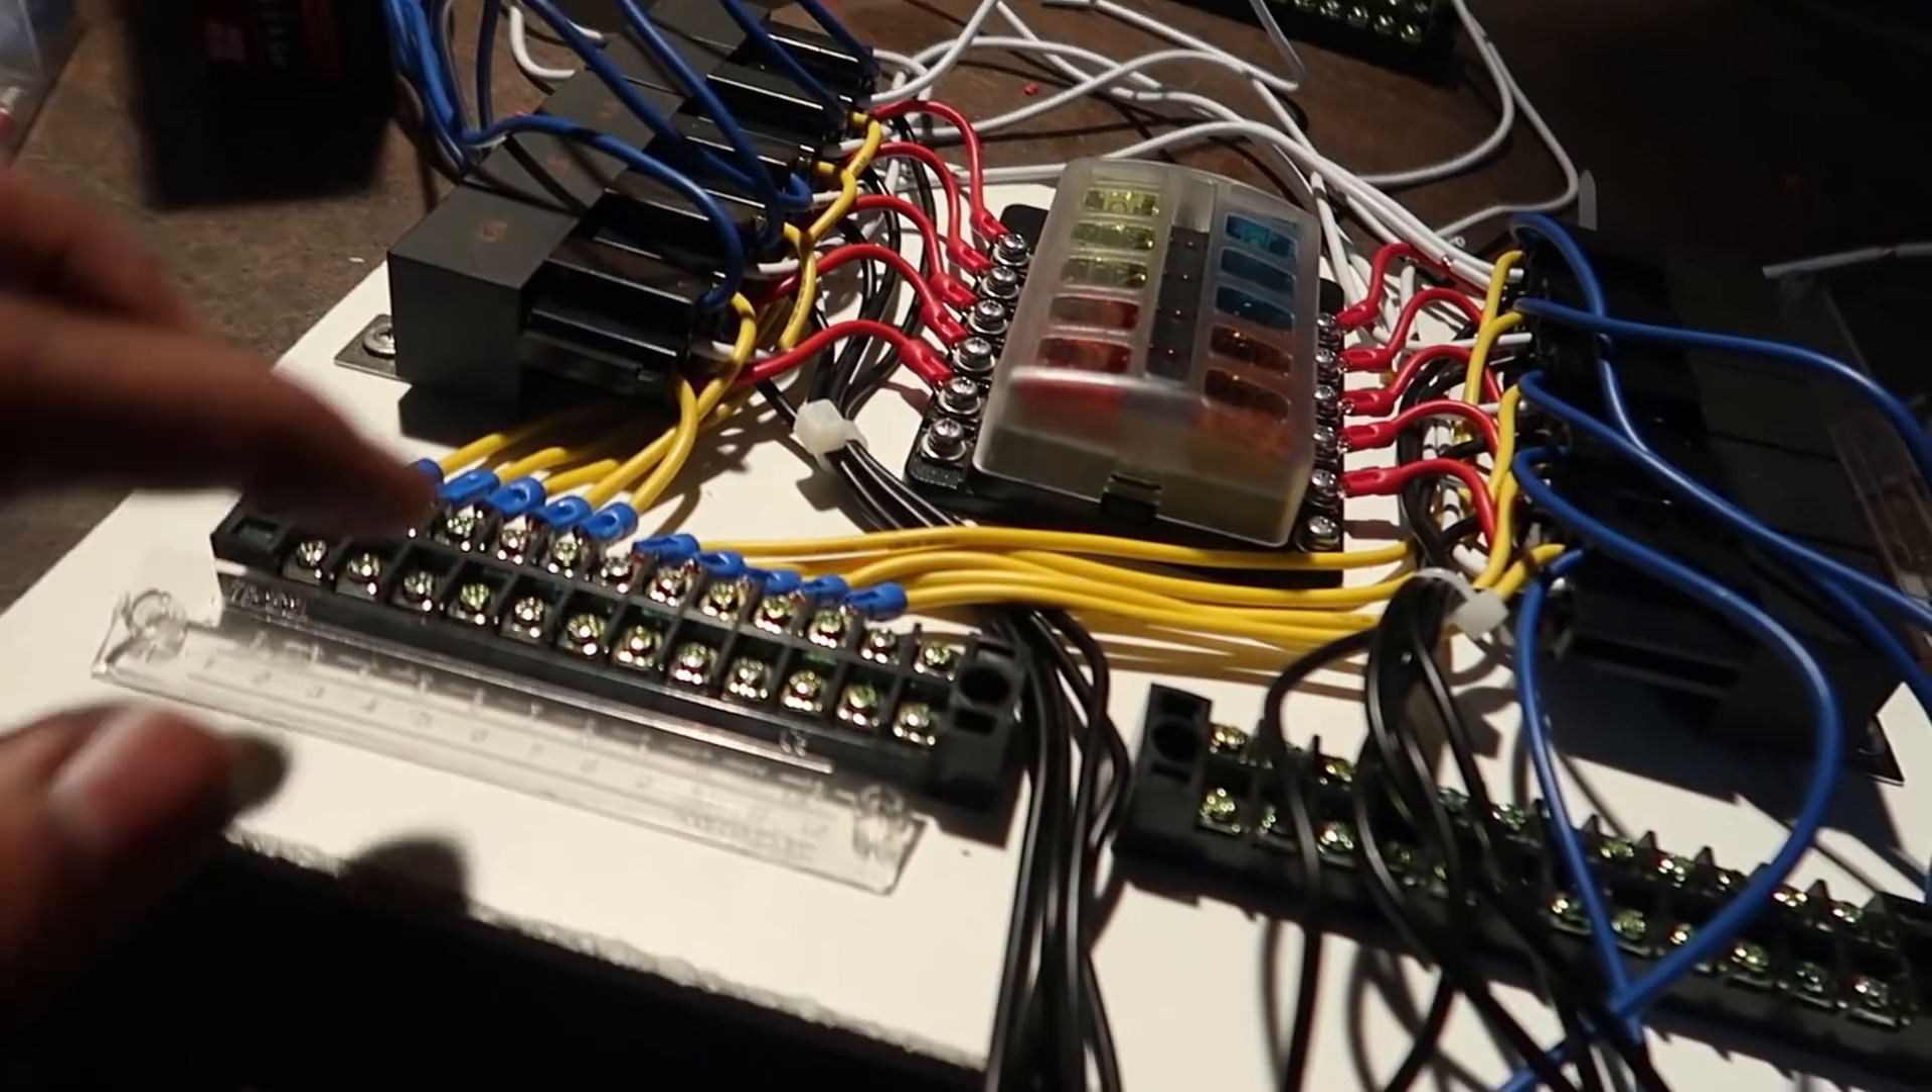We've got our yellow wires all connected up to the terminal block.